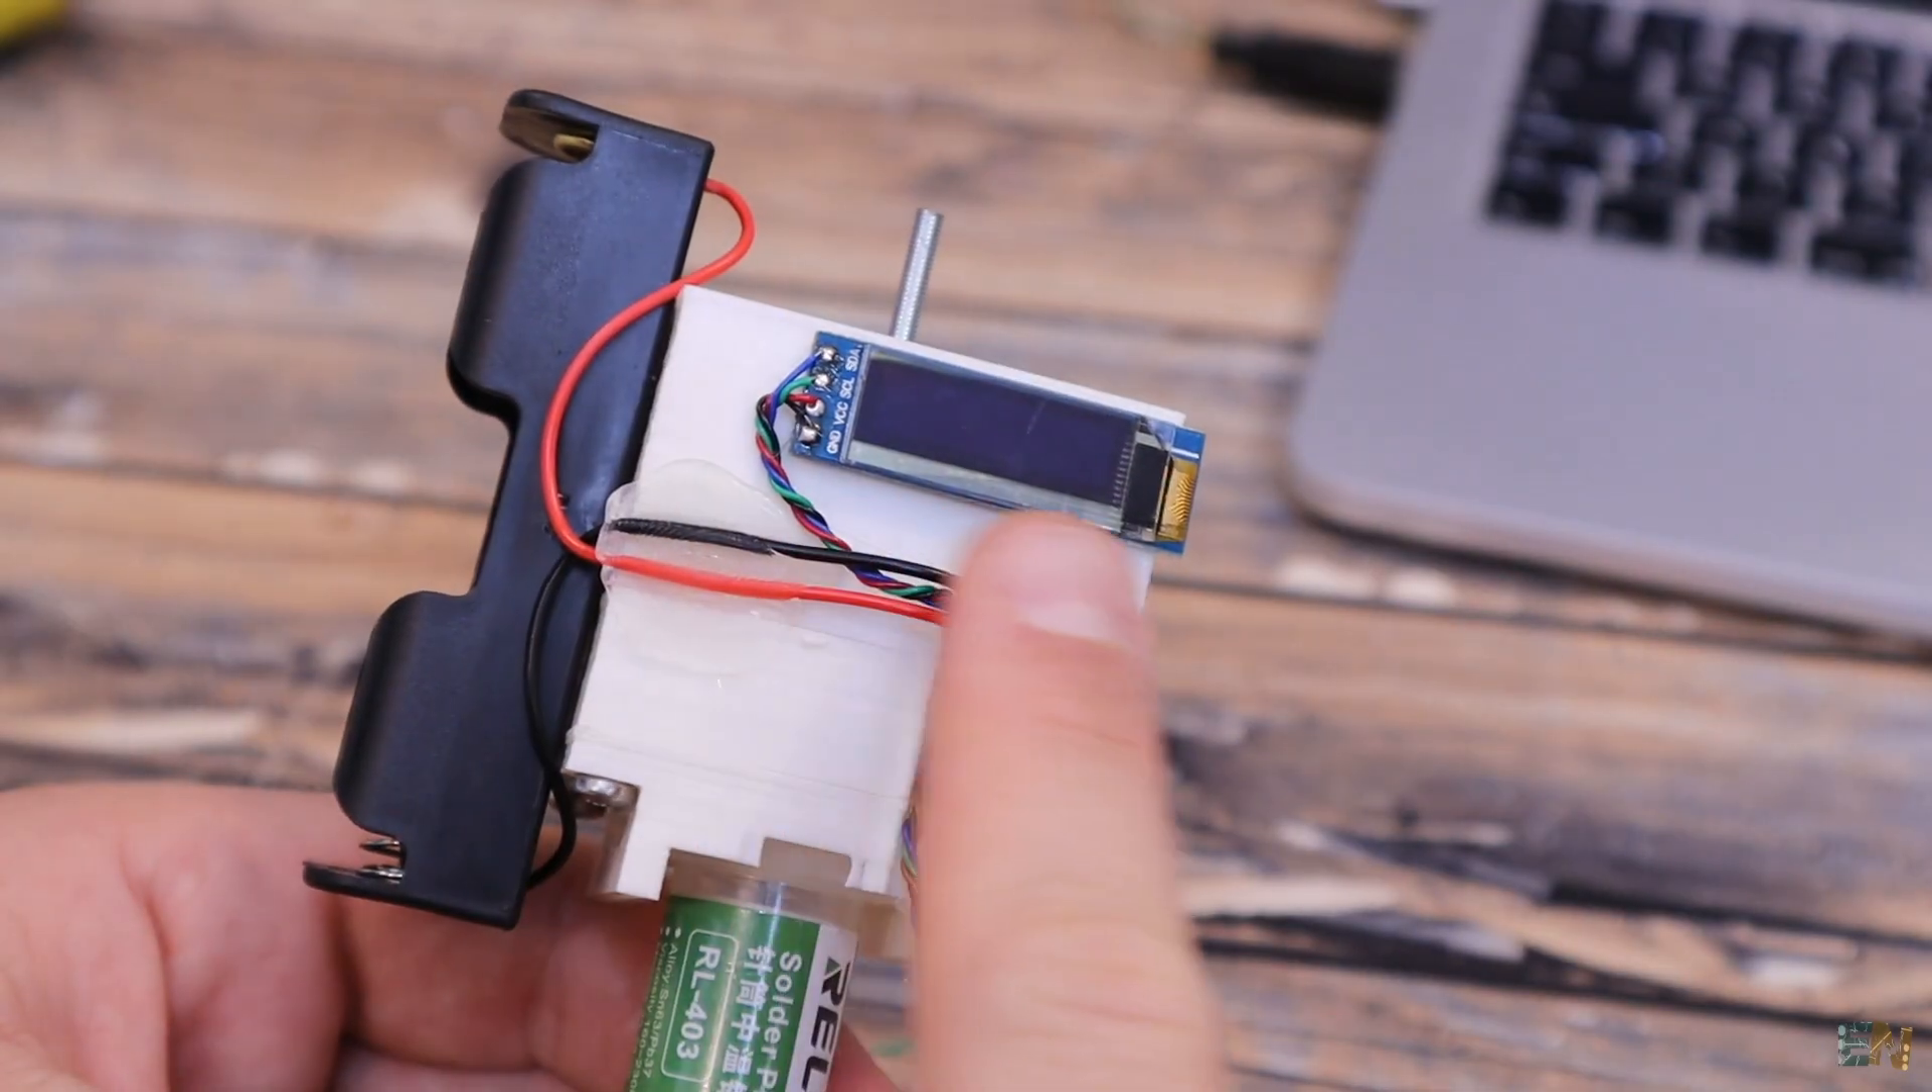I've also glued the OLED screen on the side and yes, I know this doesn't look that good so maybe I will change the case design in the future.